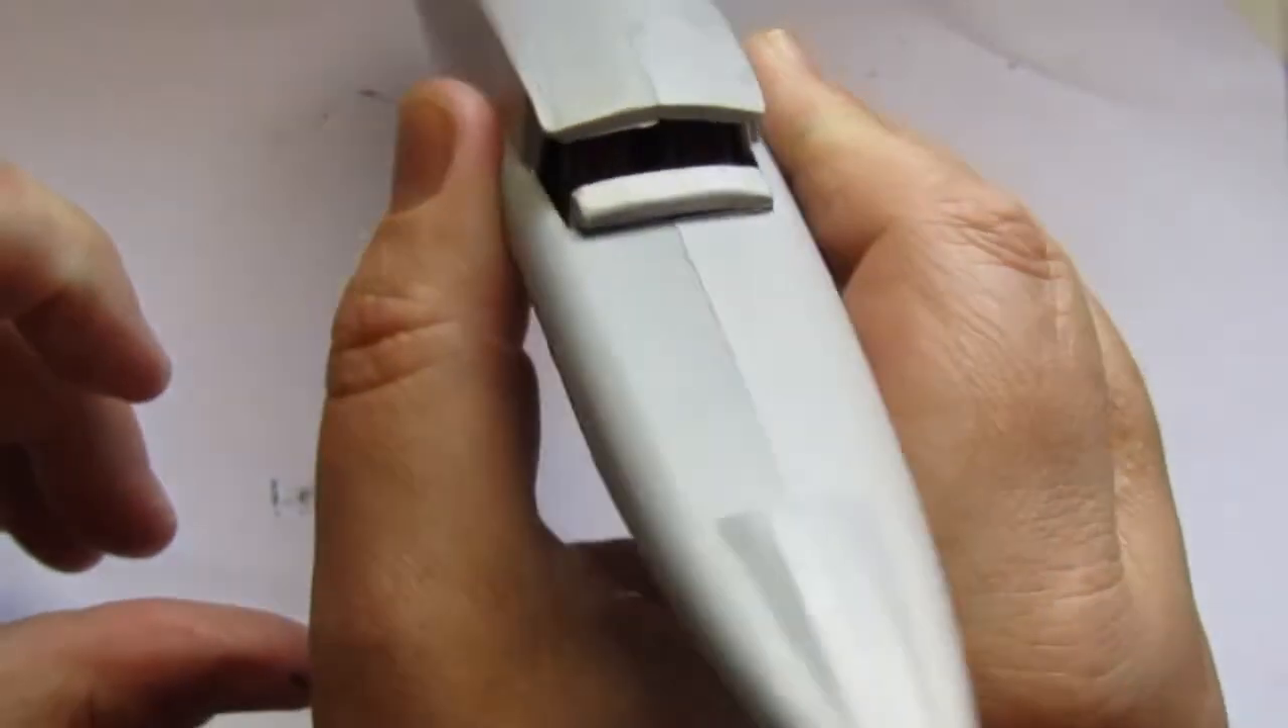Finally, after a few gruelling minutes, I won the fight, and the two halves of the fuselage were glued together, with the cockpit firmly in place.